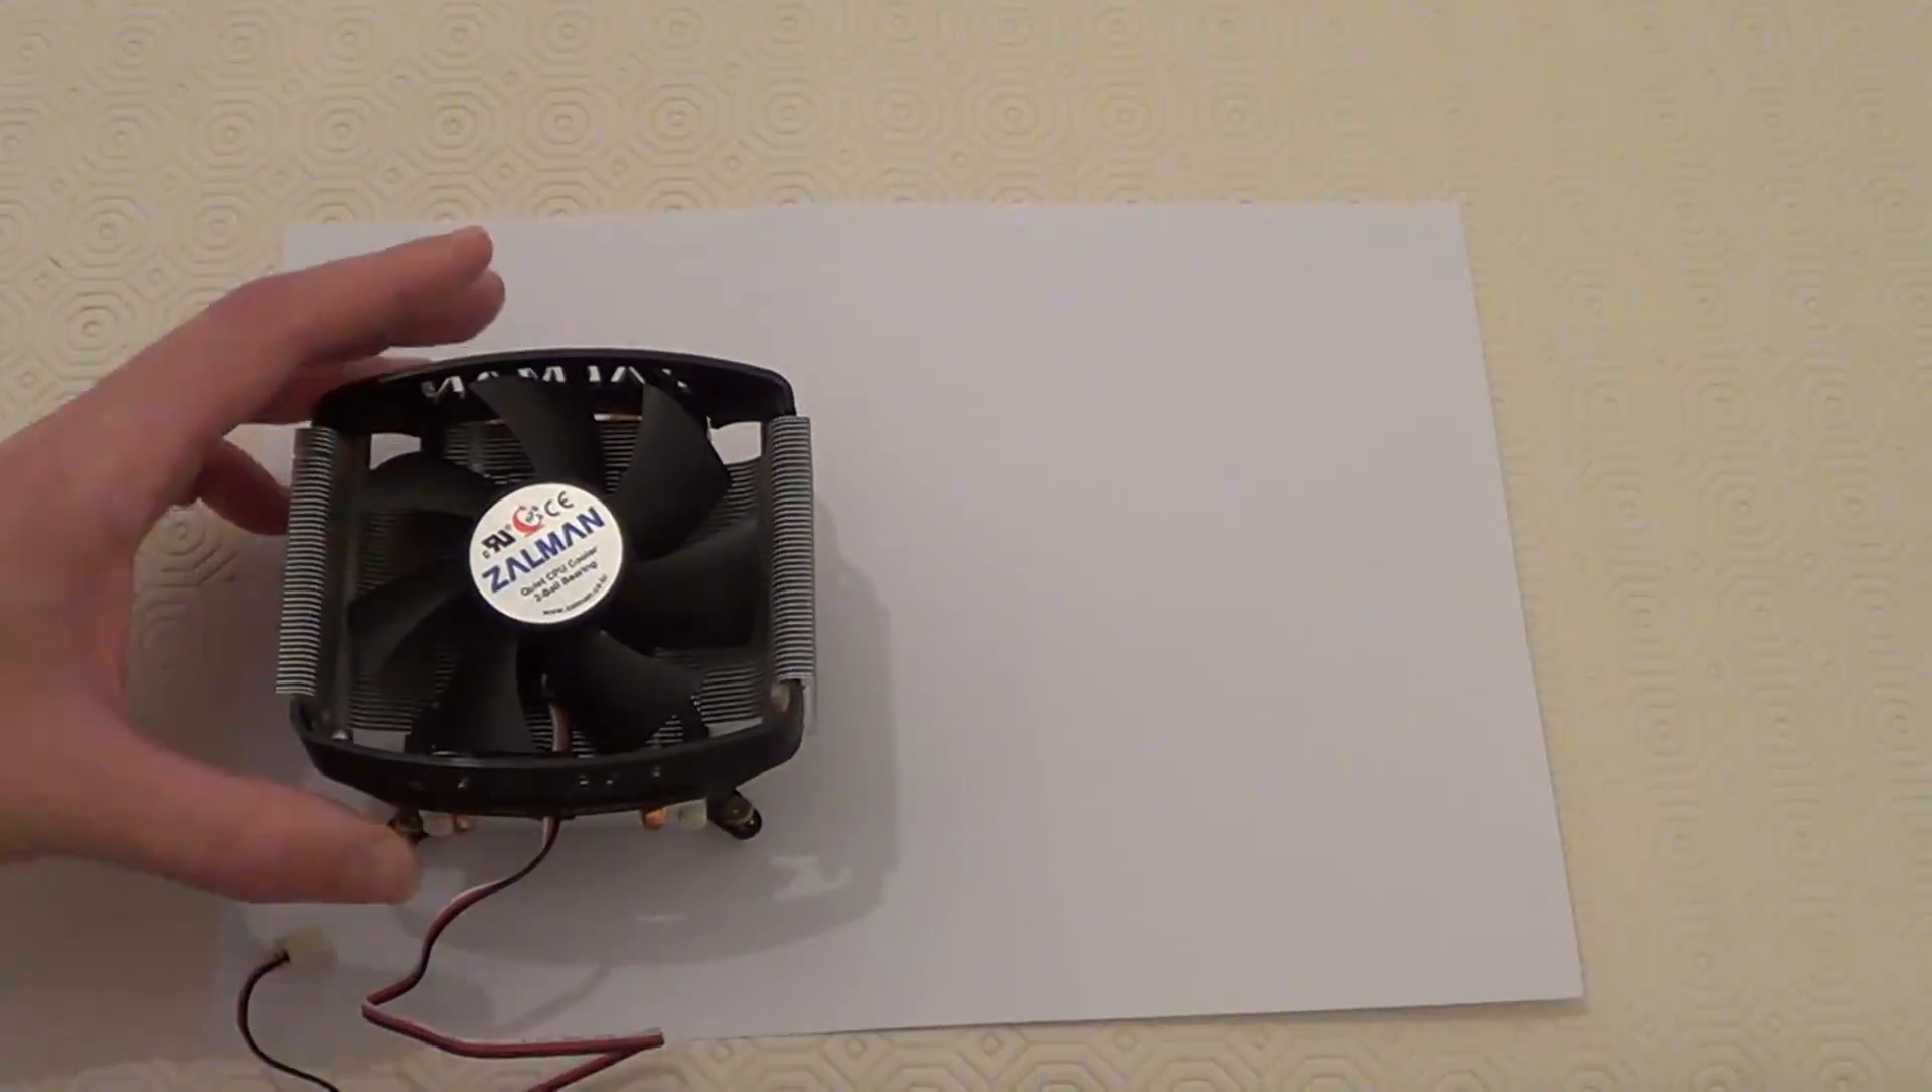So that's the fan back onto the heat sink.